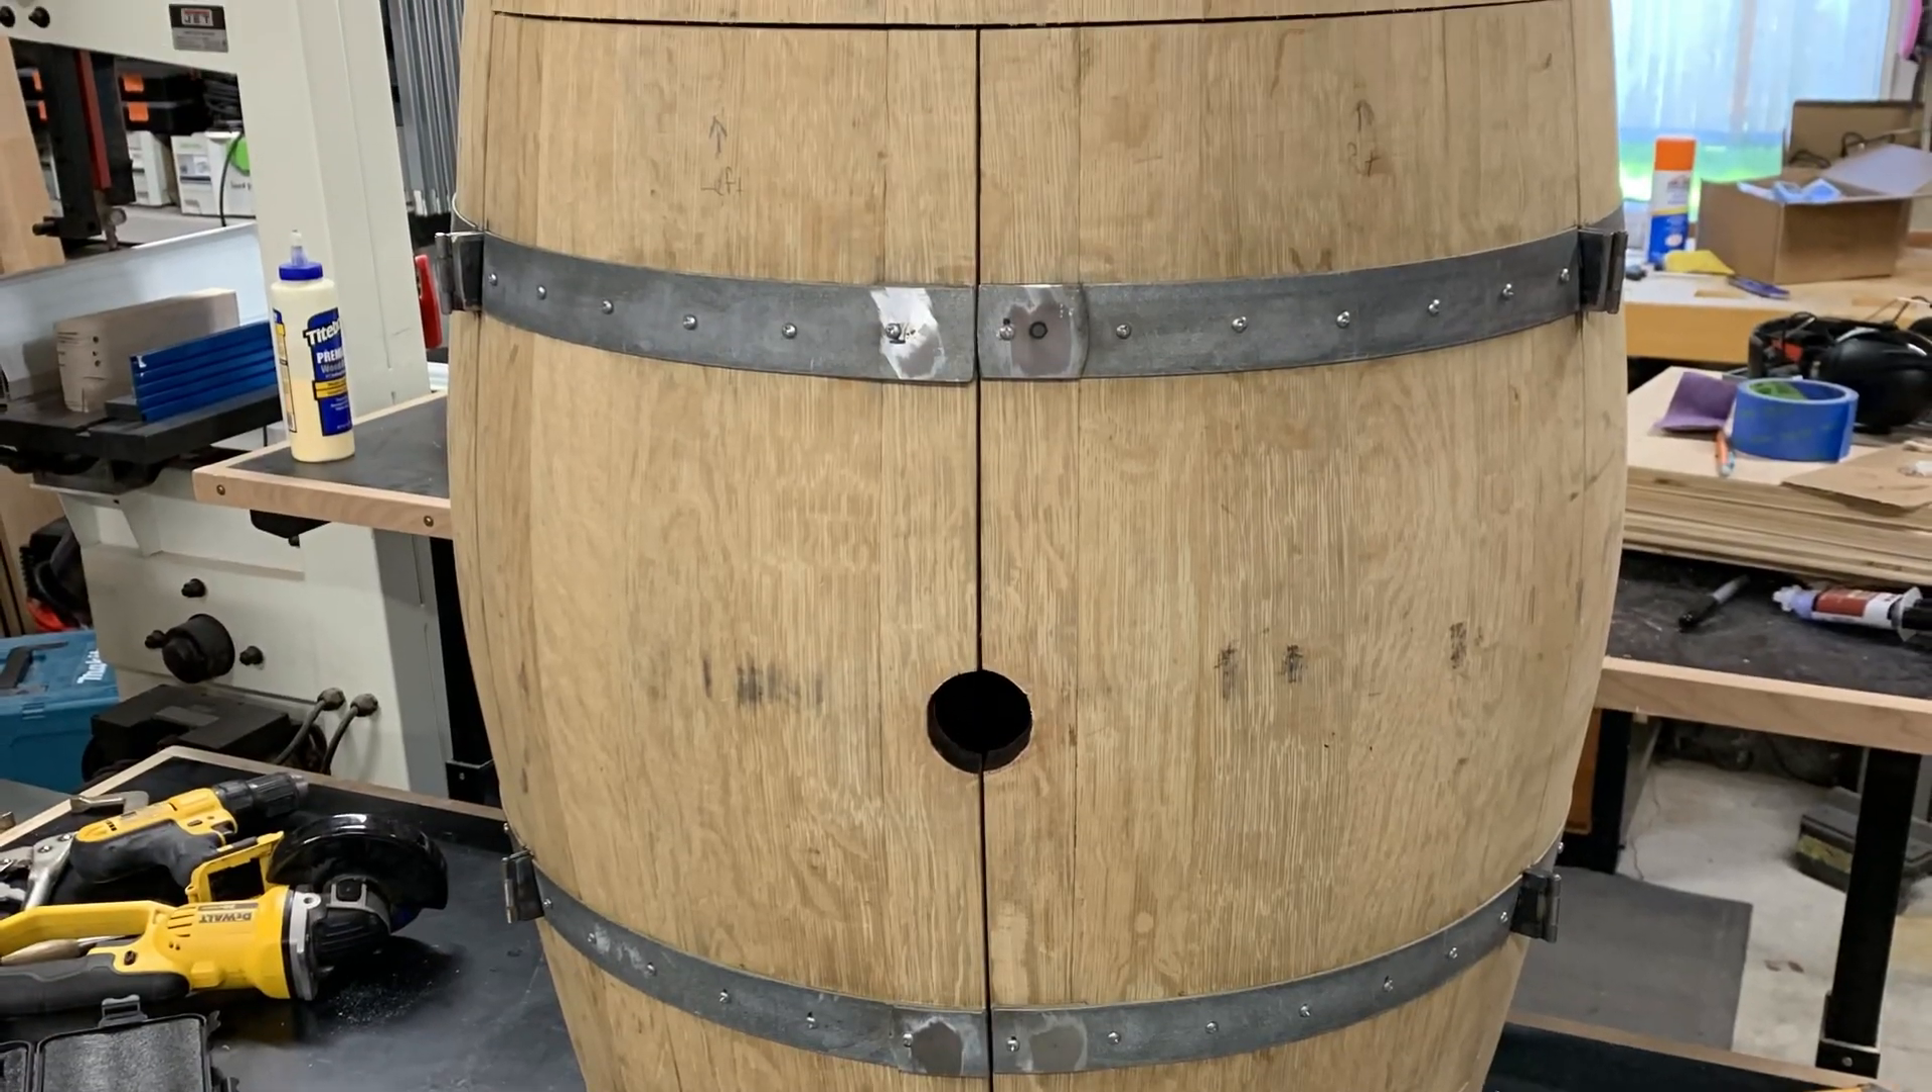I did do these one at a time, but when I was finished, the doors fit perfectly.